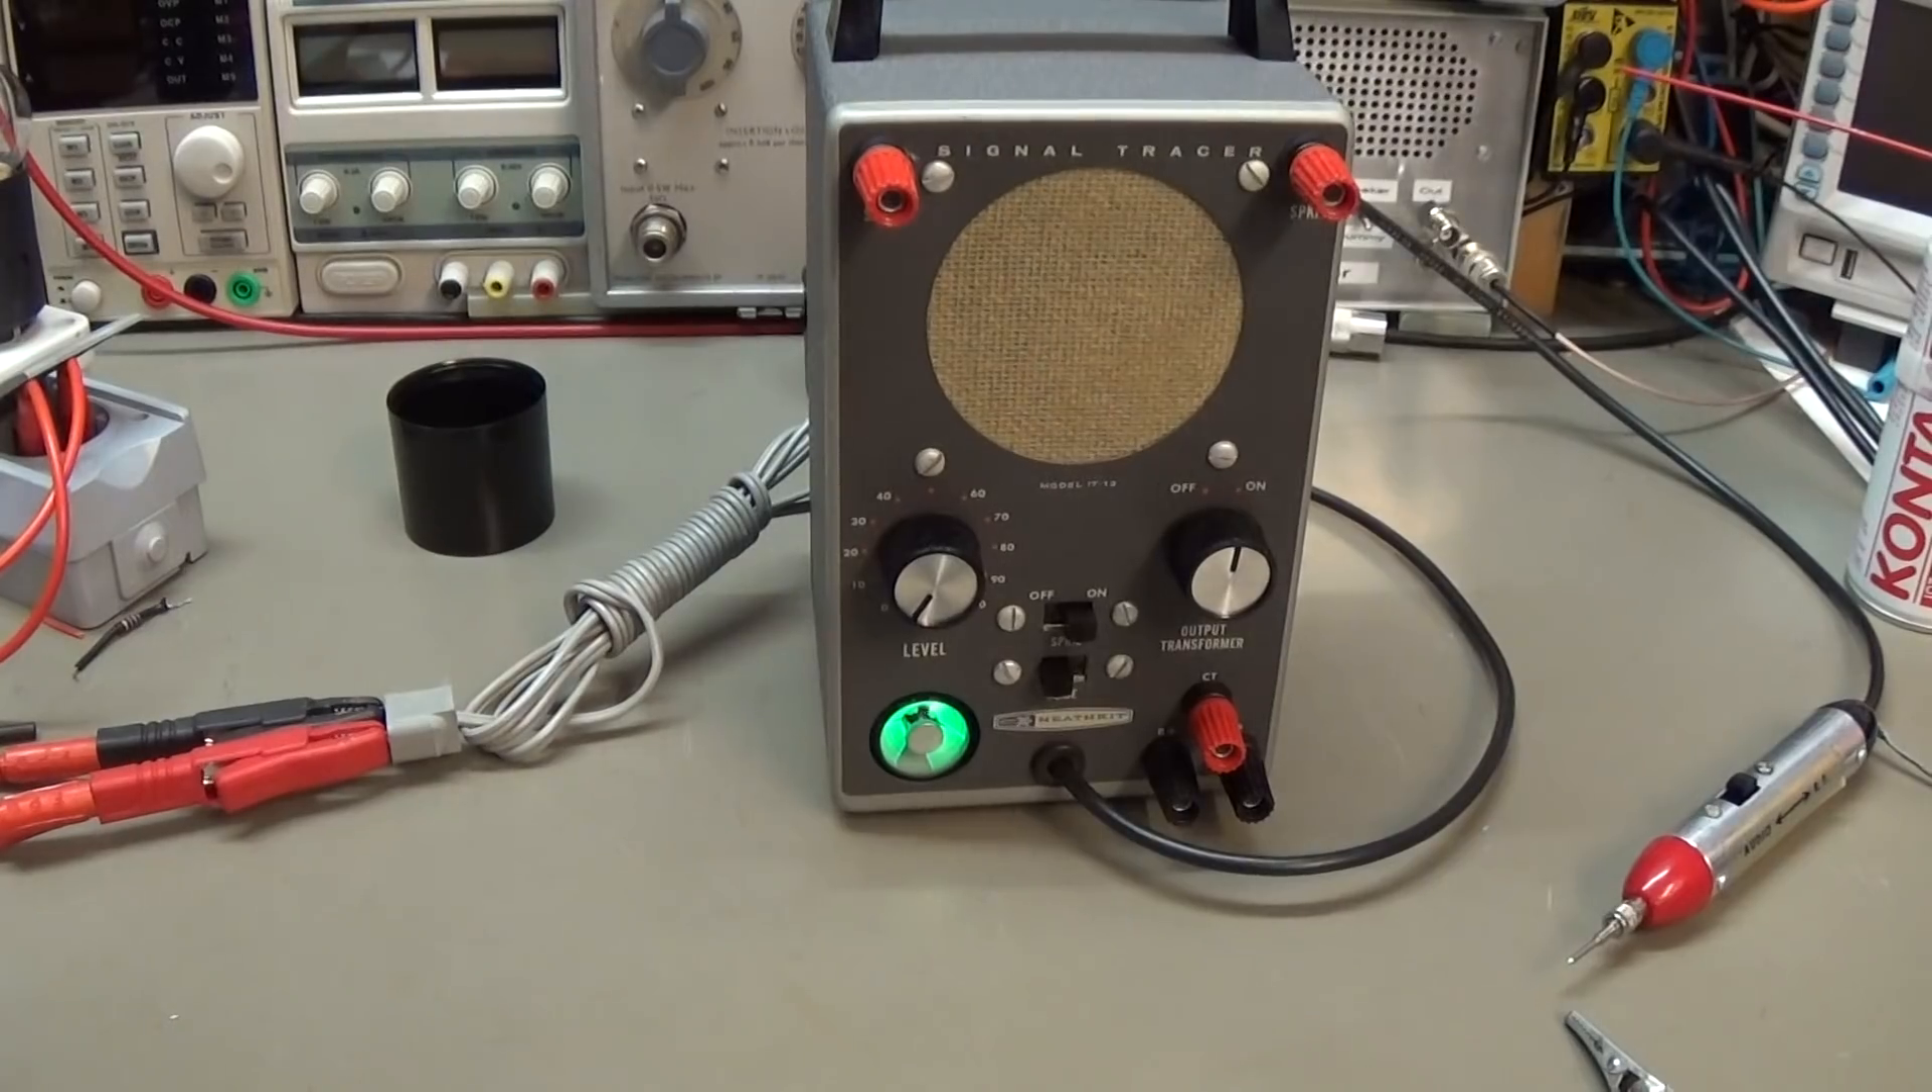Here is our unit back in the housing.